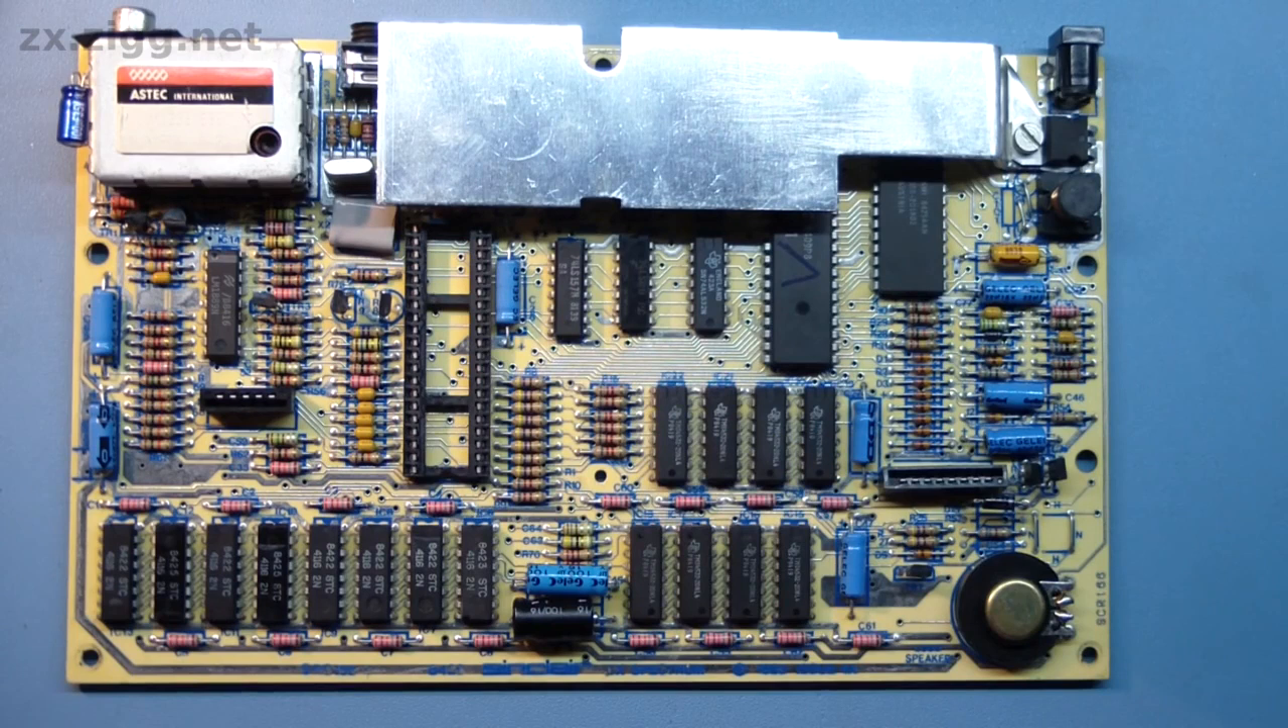Finally, I have refitted the heatsink with a thin smear of thermal grease between it and the regulator.